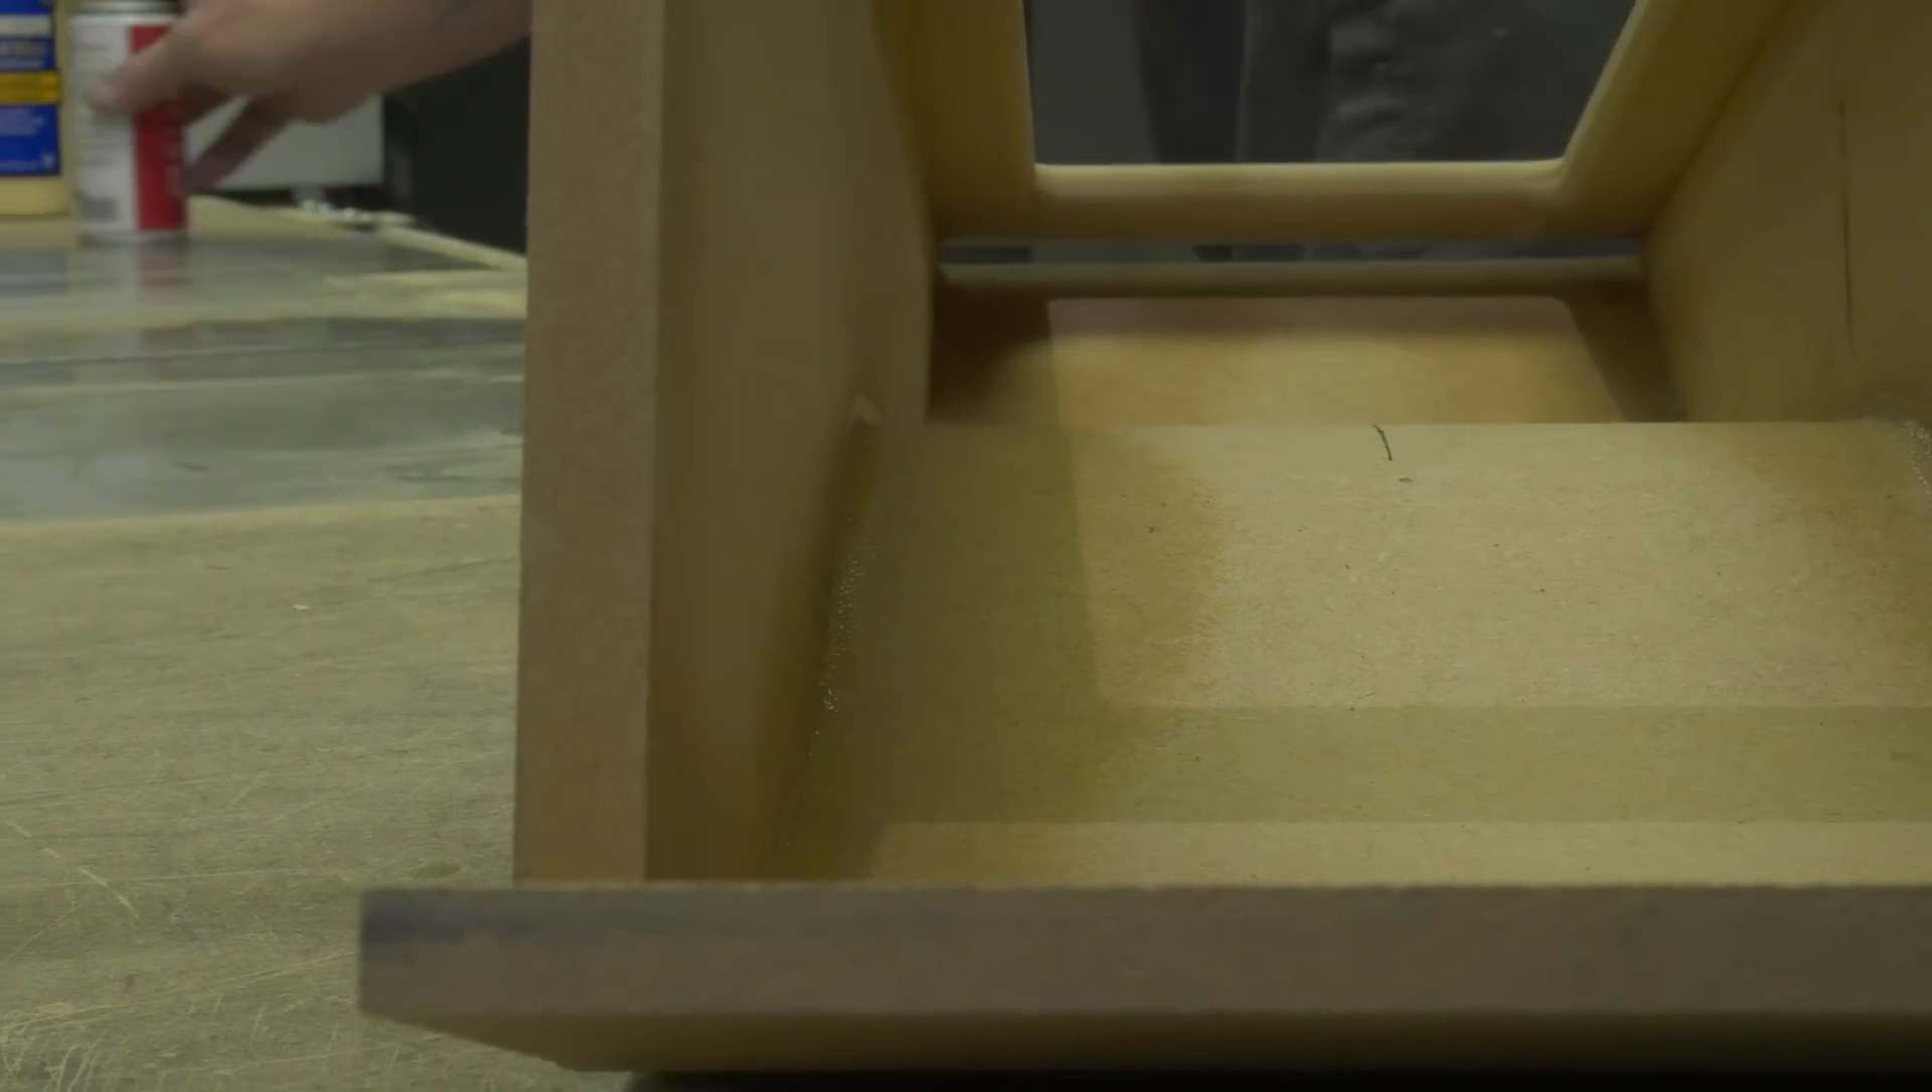All right so i got this extra hanging over.